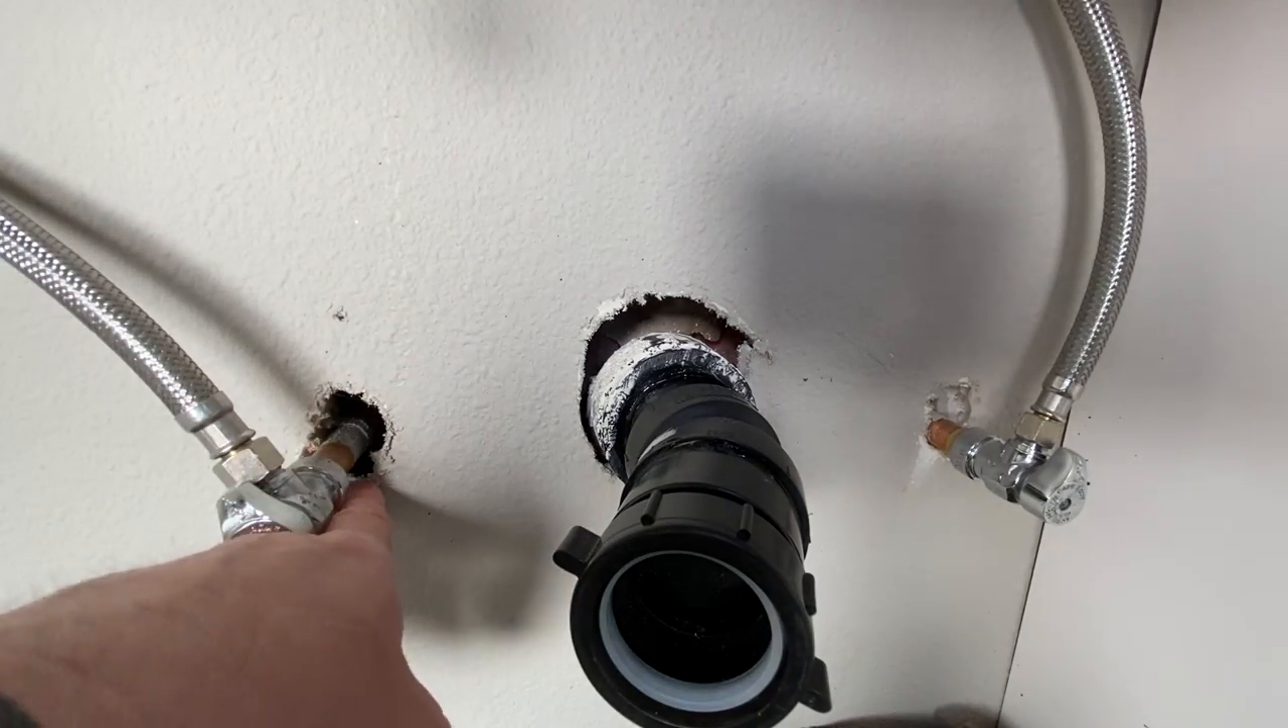So what we're looking at, we're looking at these gaps right here. We're looking at these holes and we're going to cover them.